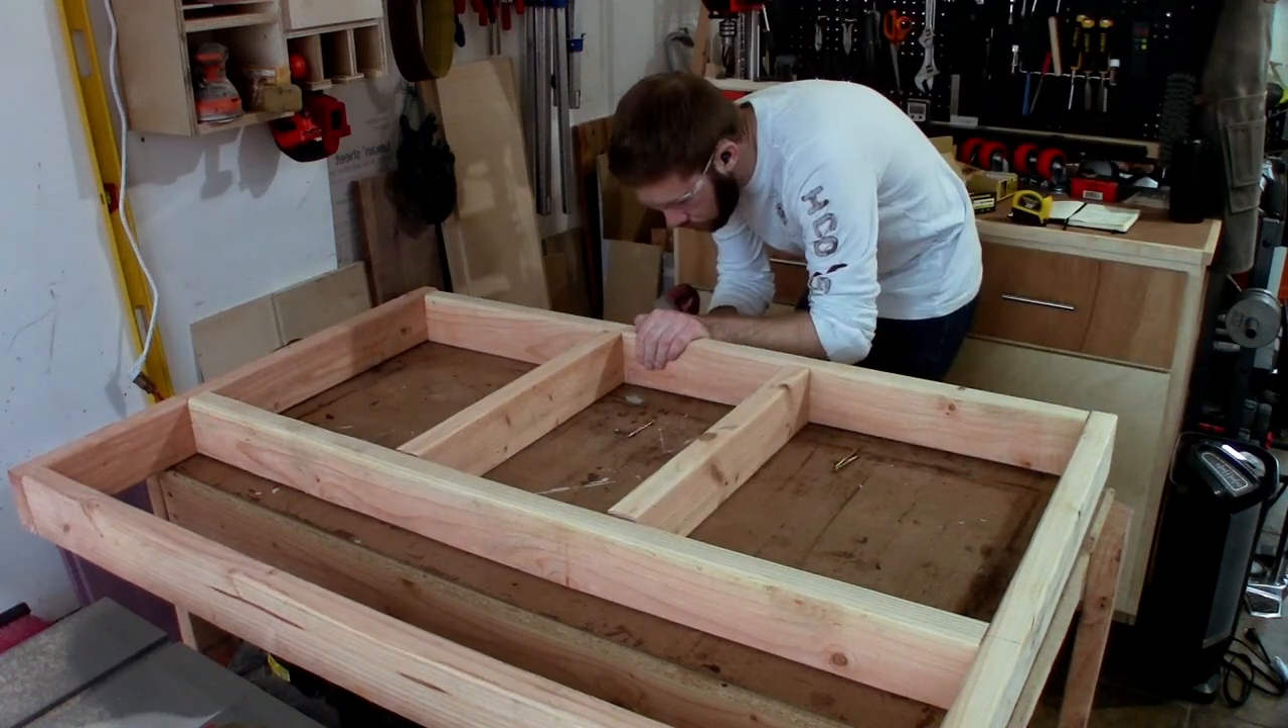Once the outer frame had been built up, I added in some supports that would help carry the weight of the table saw shelf itself.